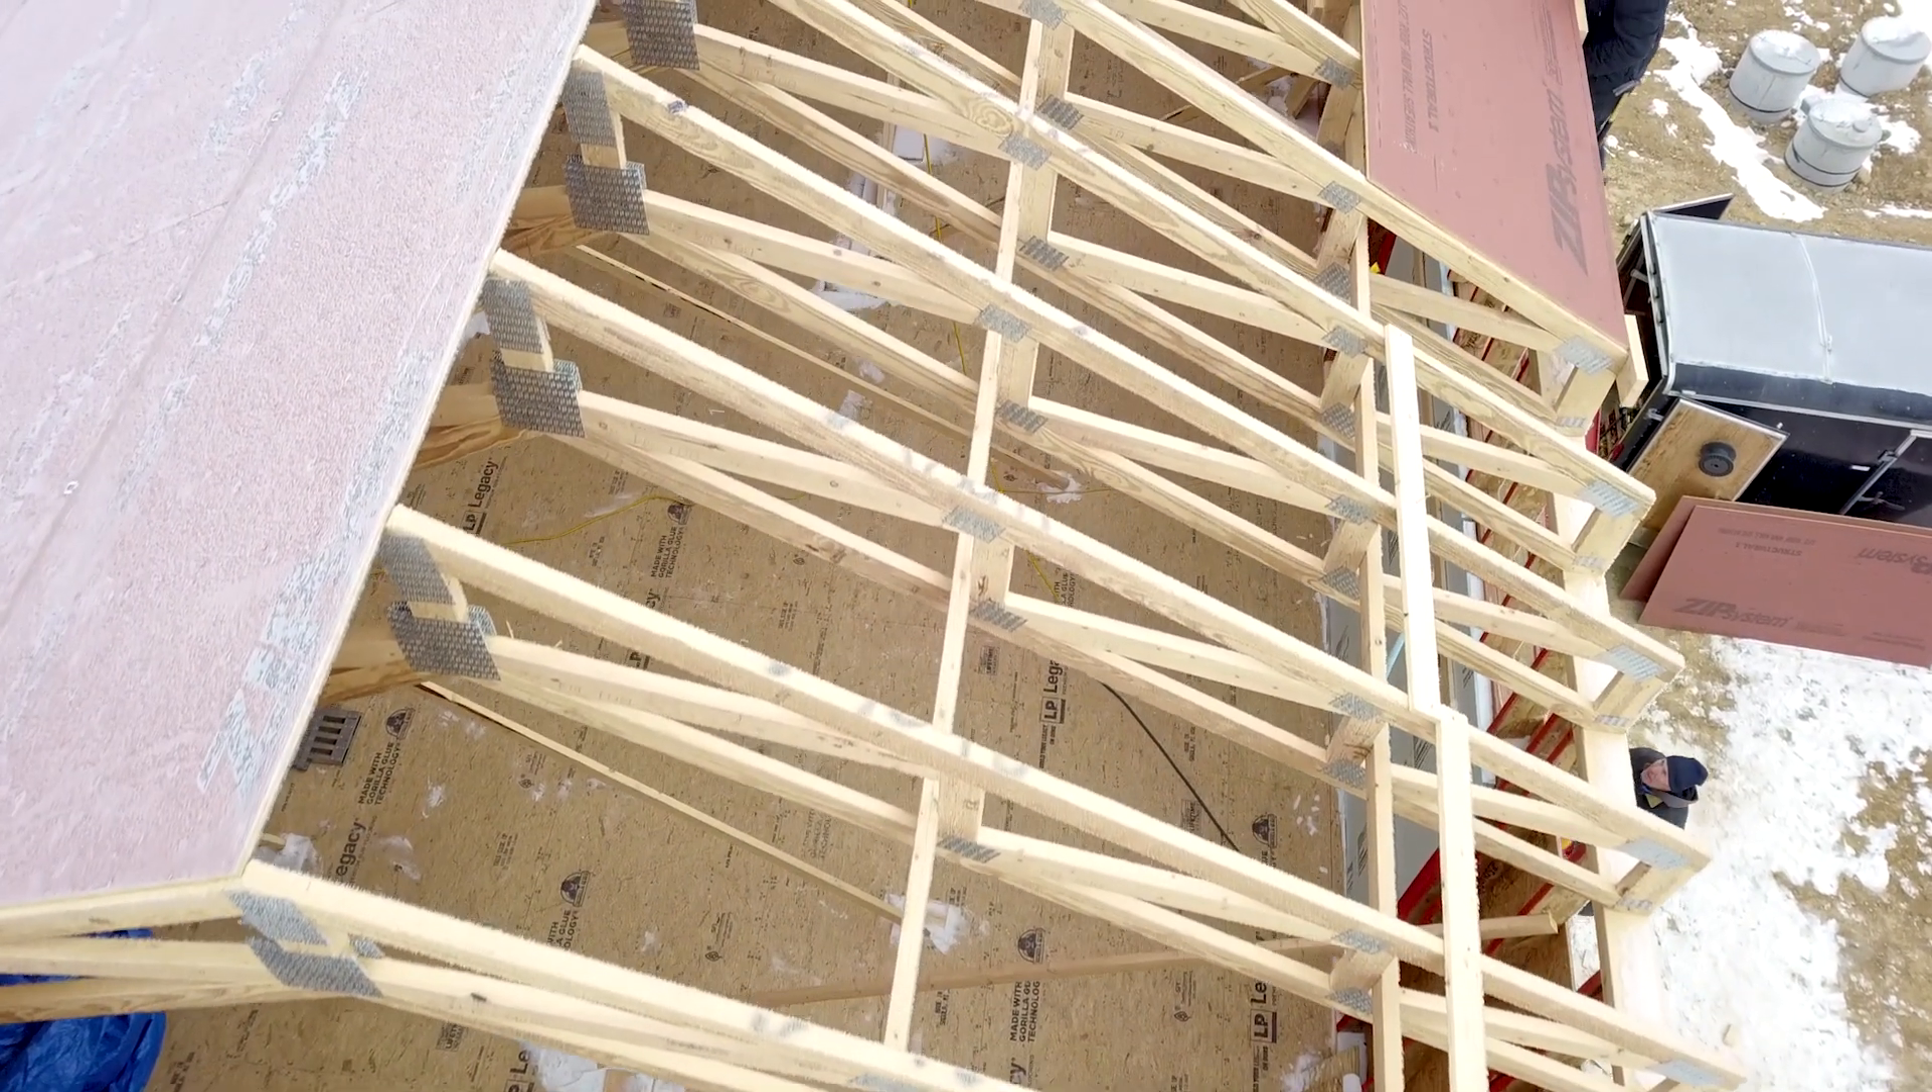And now that the roof is framed, we can start work on our roof sheathing and complete our air sealing details.